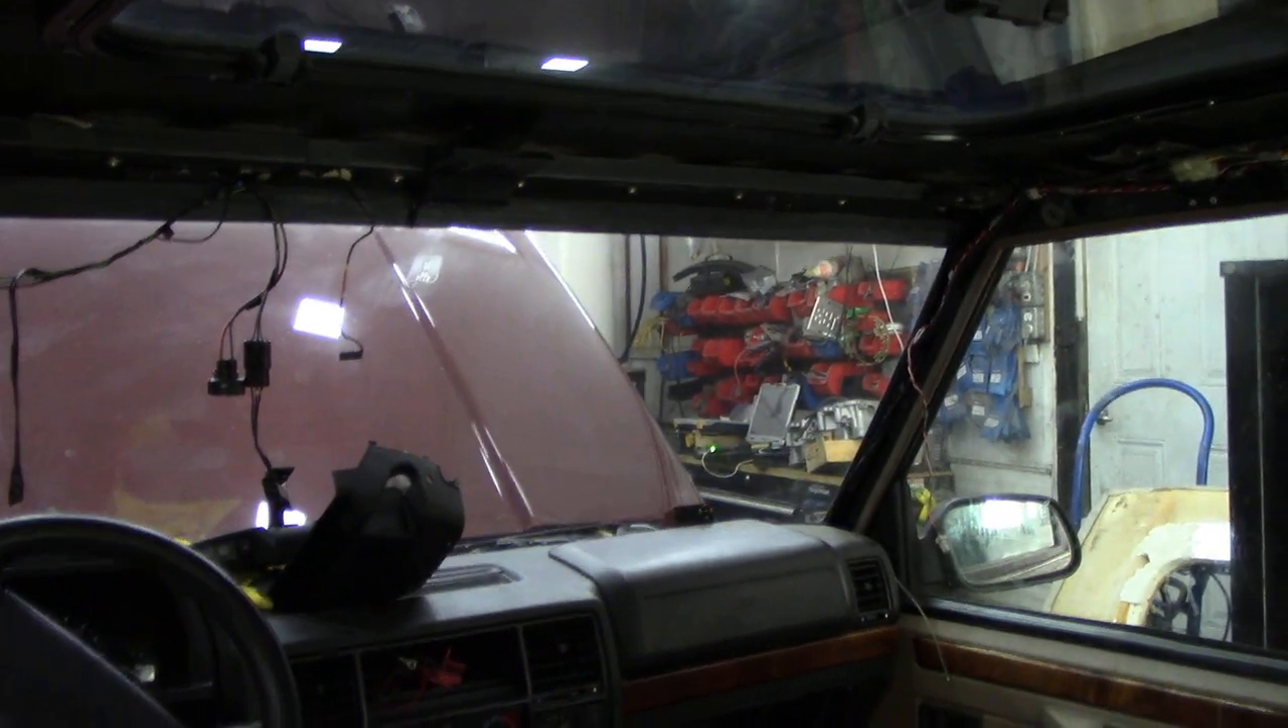All these wires want tying up to the ceiling.